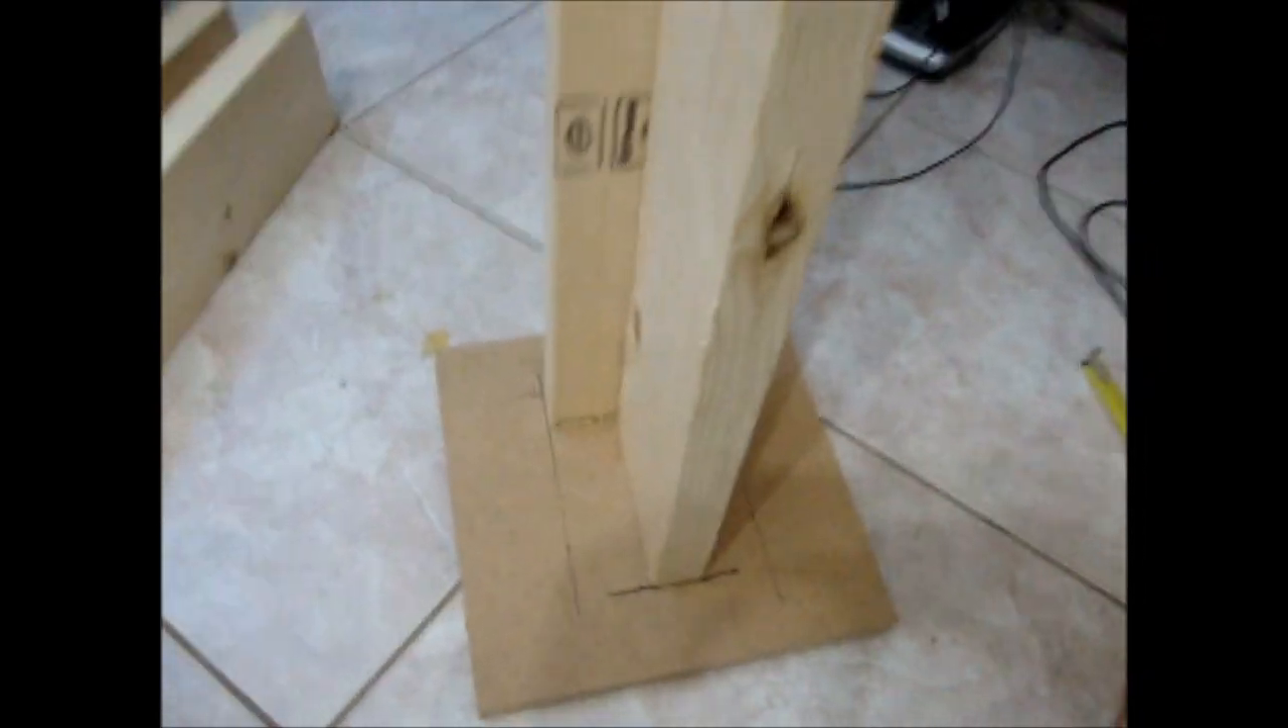Got one of the beams on the base part of the board.